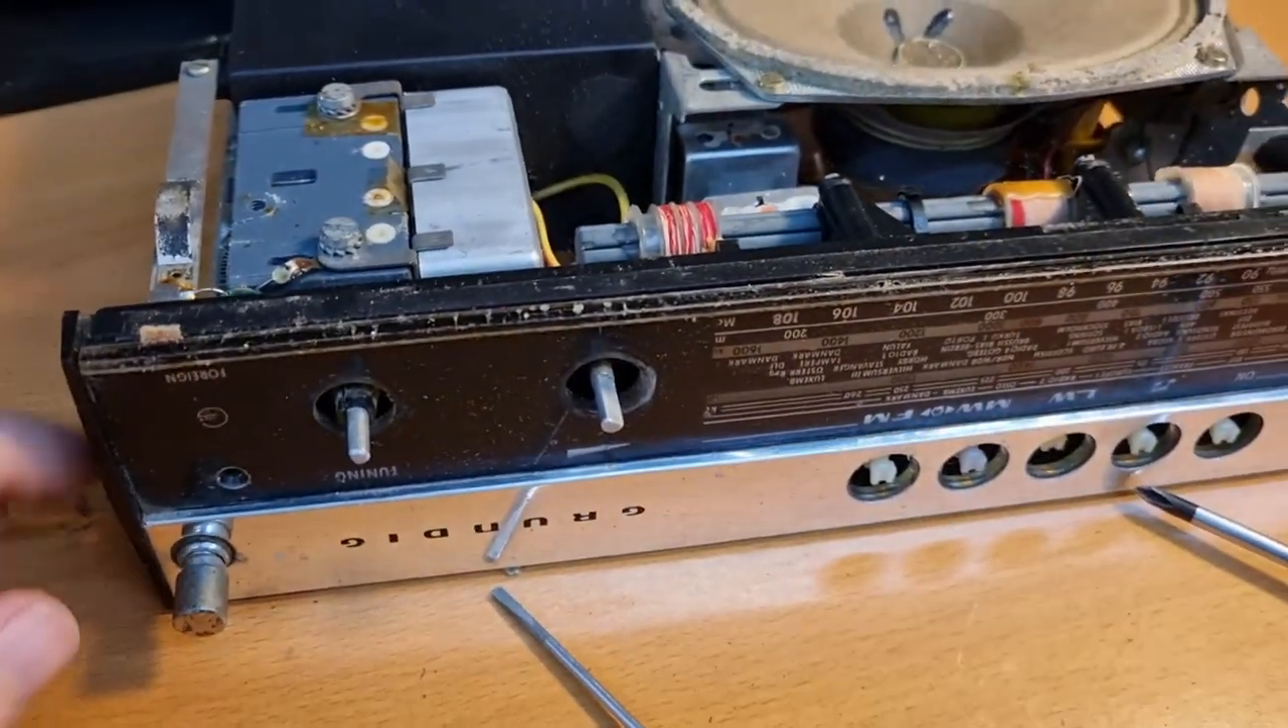I also removed all the knobs they just pop off quite easily.